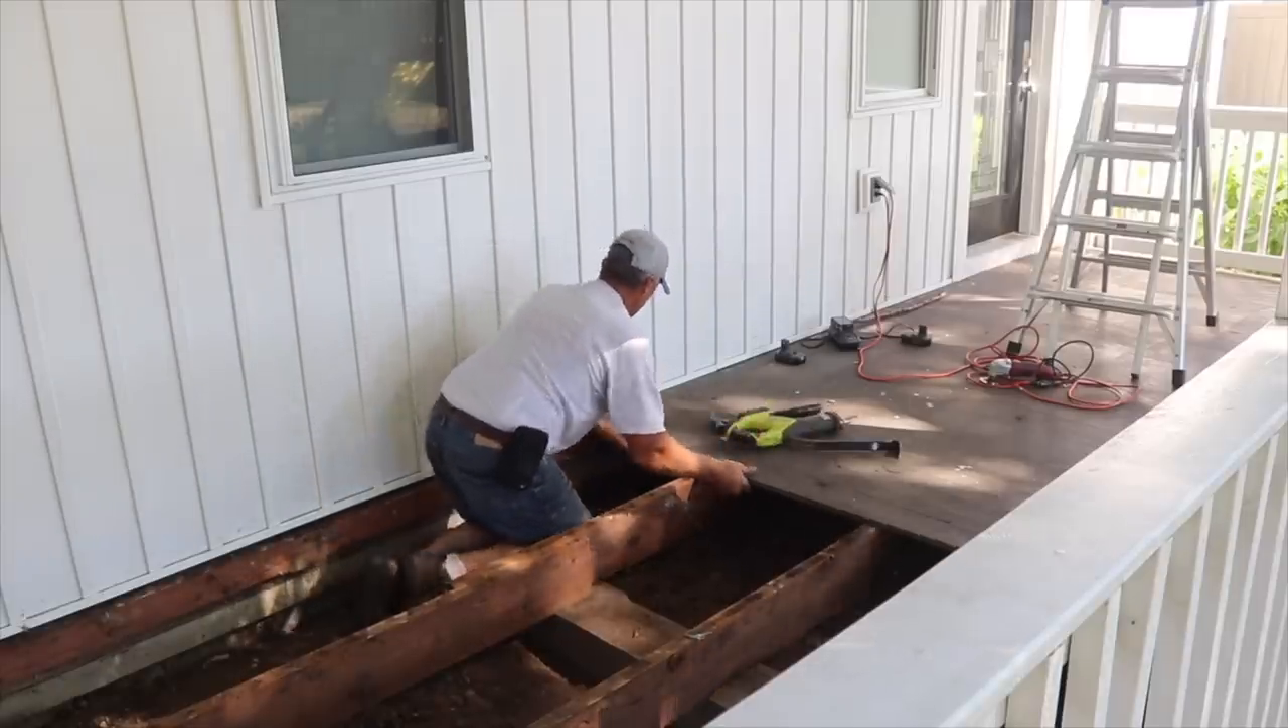So here you can see that half the floor is gone.